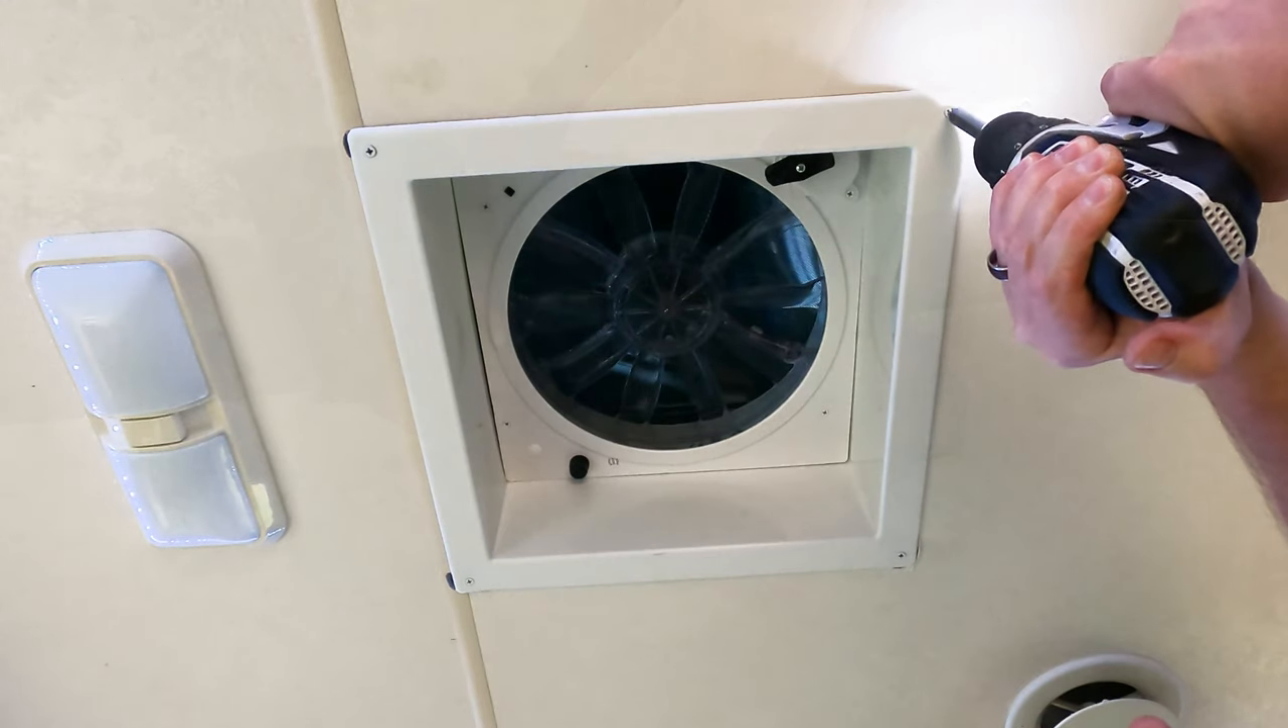We mounted our trim ring from underneath, wiggling the screw around to find that stock screw hole.